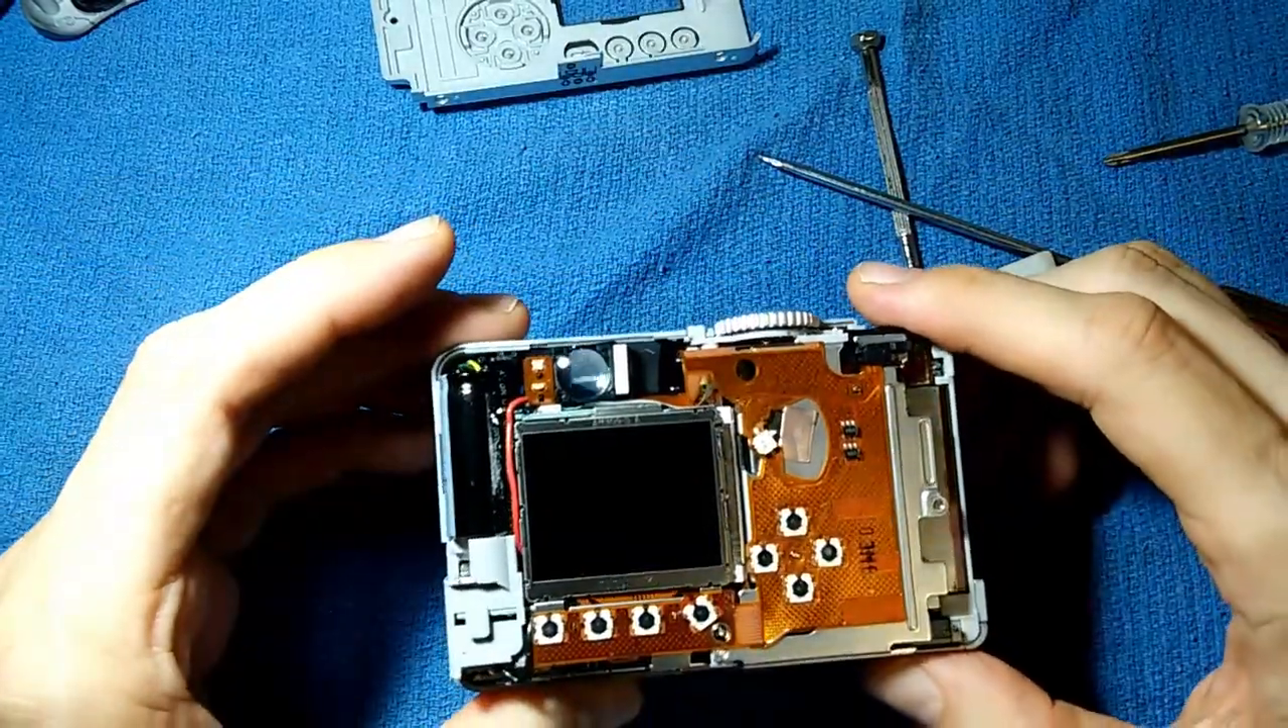And now we have the back exposed.